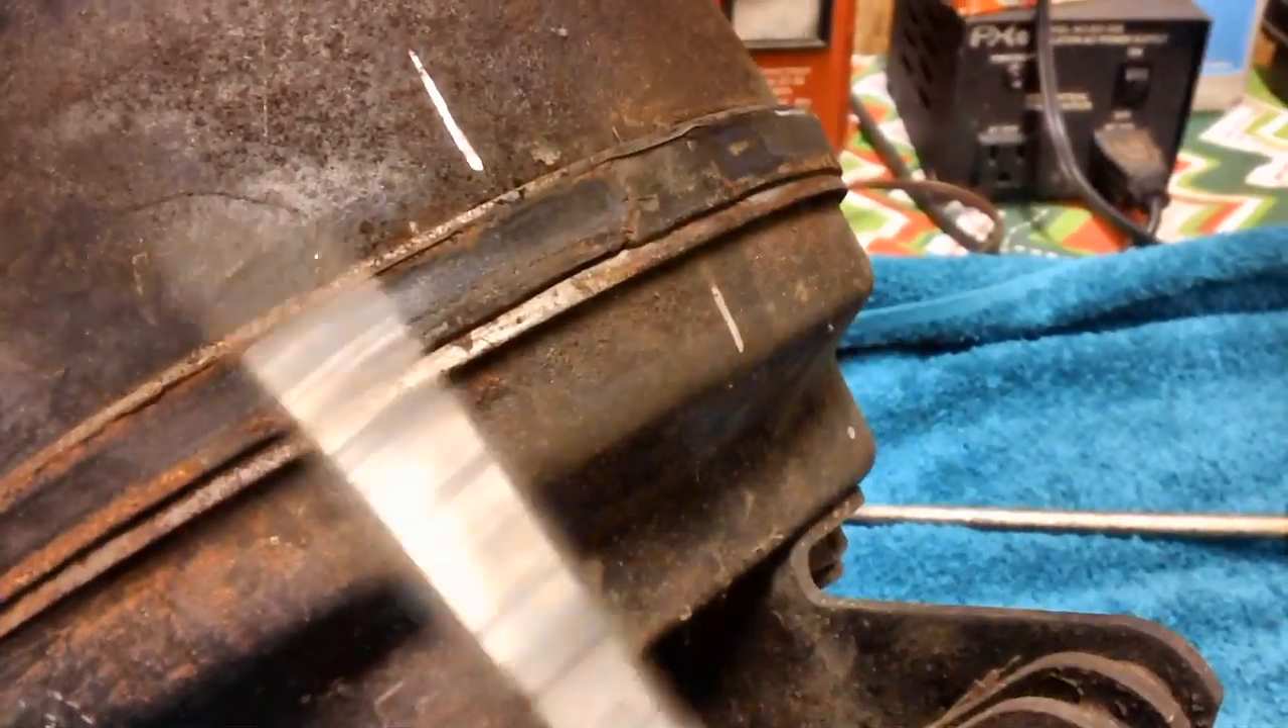There's our two alignment marks one right there and one right there and you'll notice that they're you know they don't line up right now.